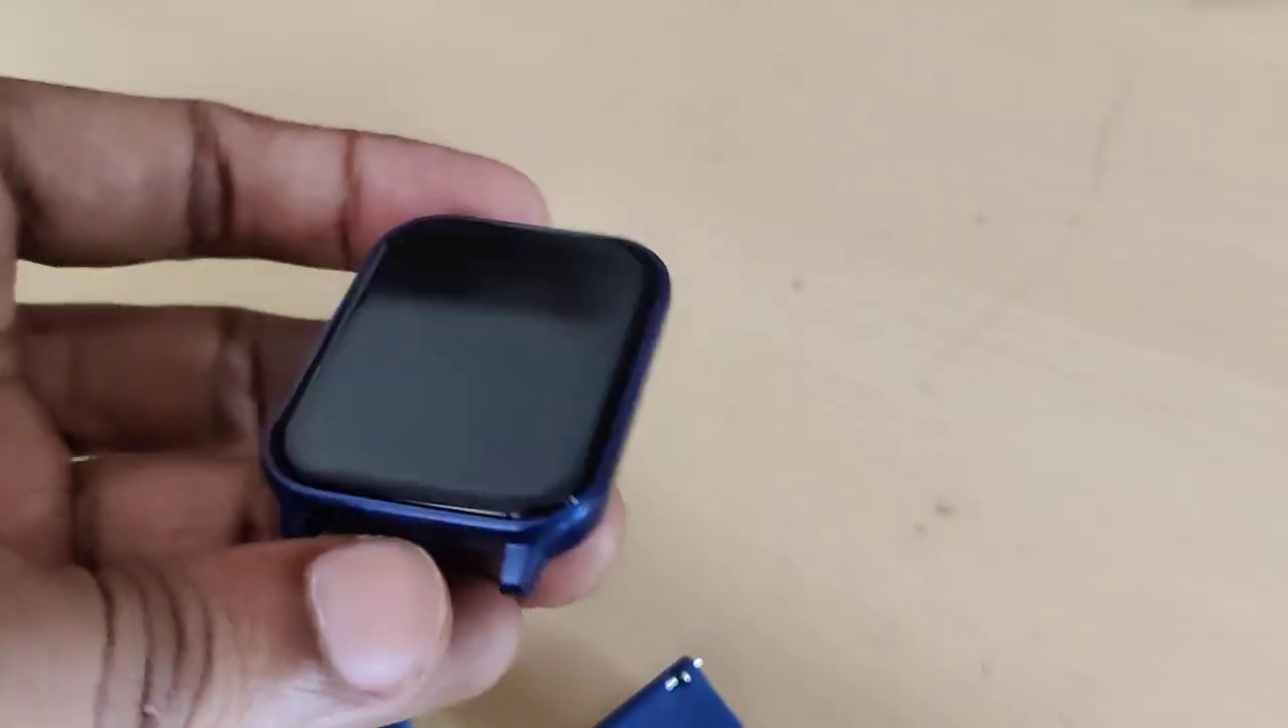And if you want to insert this, so now you can see that we have removed the strap of our Firebolt Ninja 3 smartwatch.